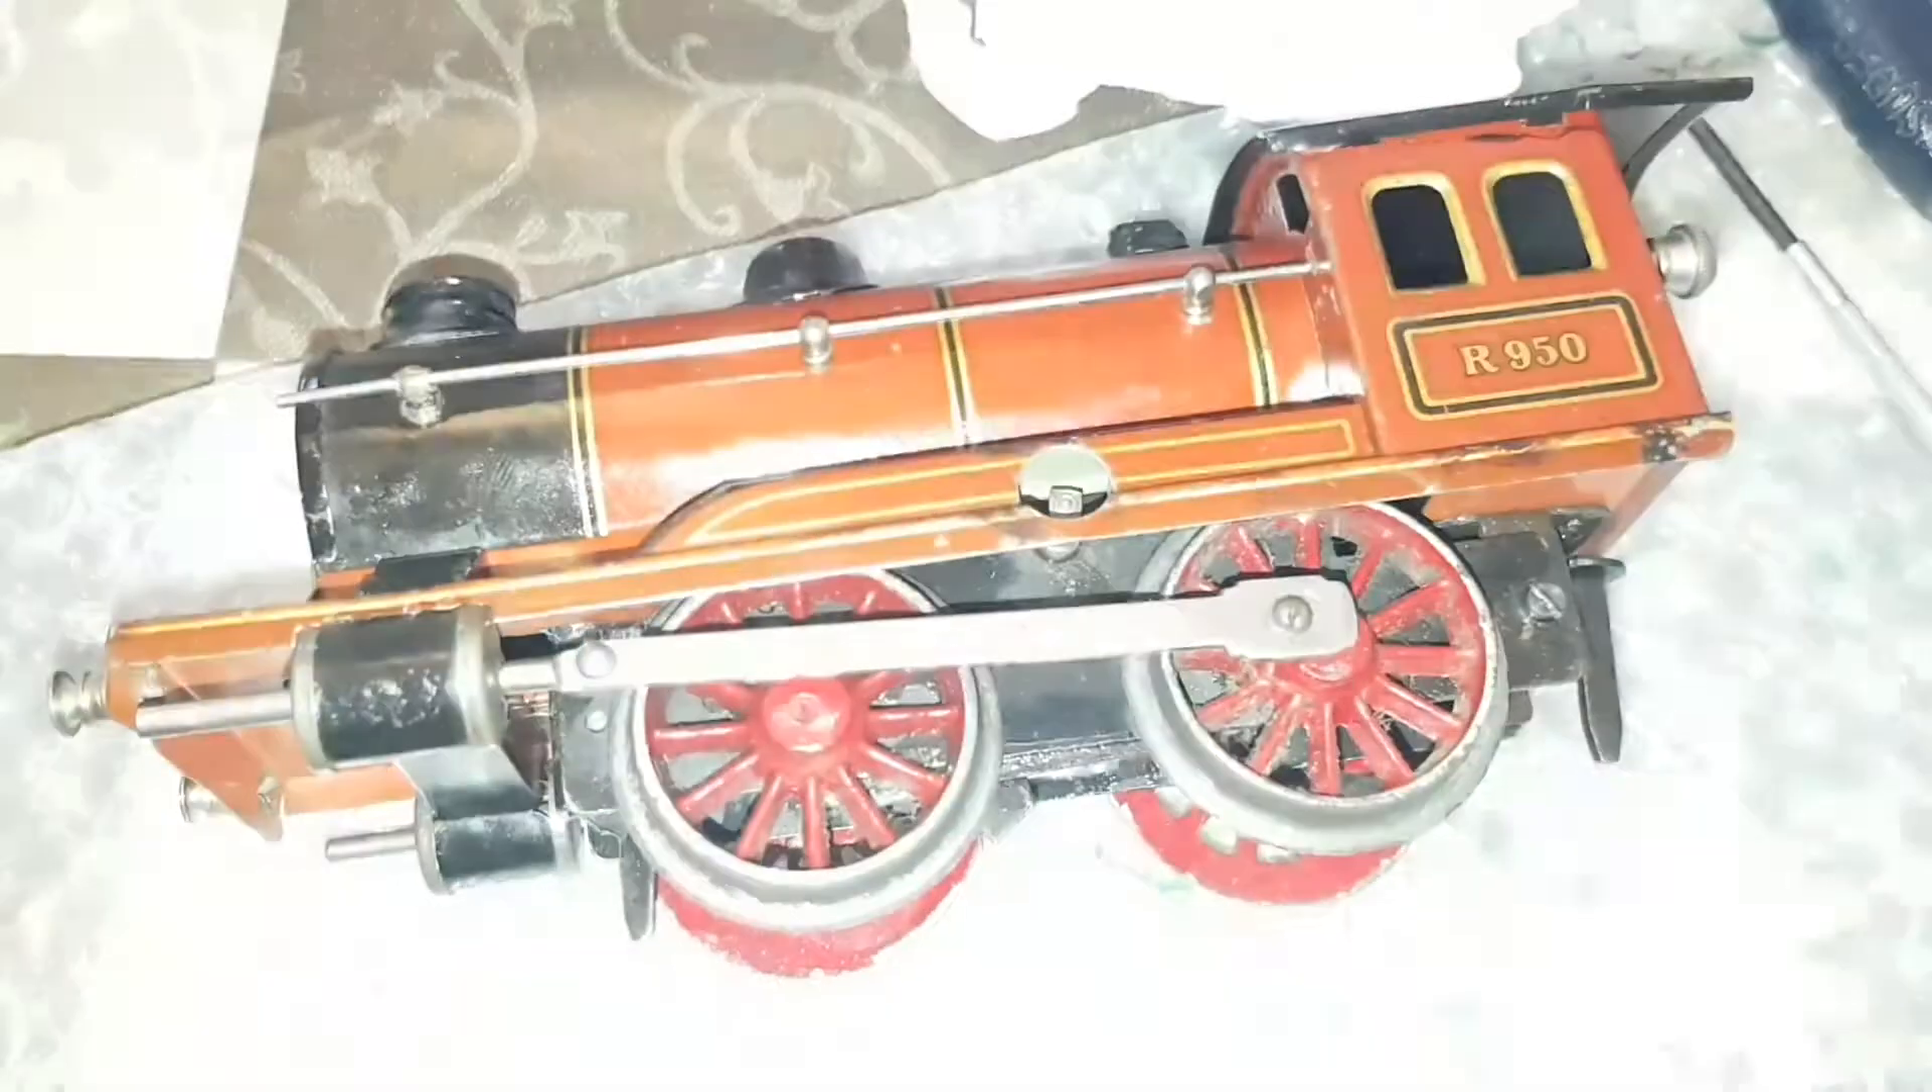So, die Lok ist wieder zusammengeschraubt.